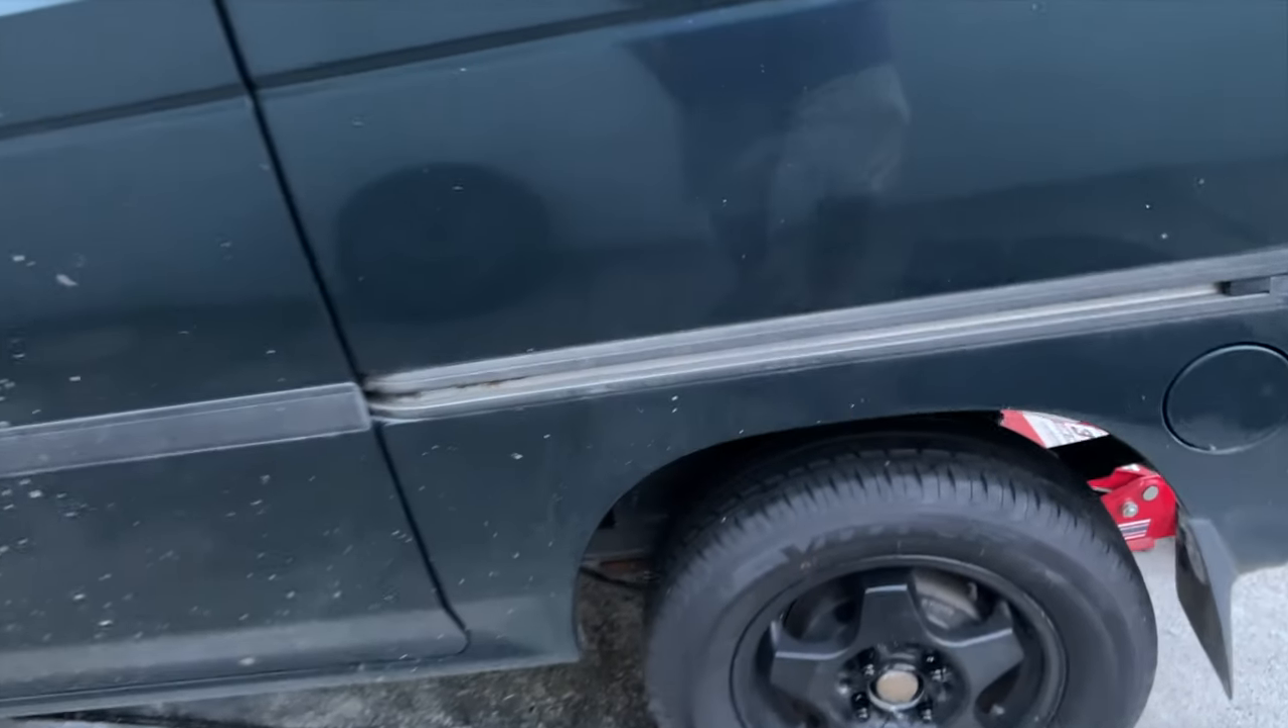So so i just put the rear rims in and i don't think i'm gonna rock out with these.